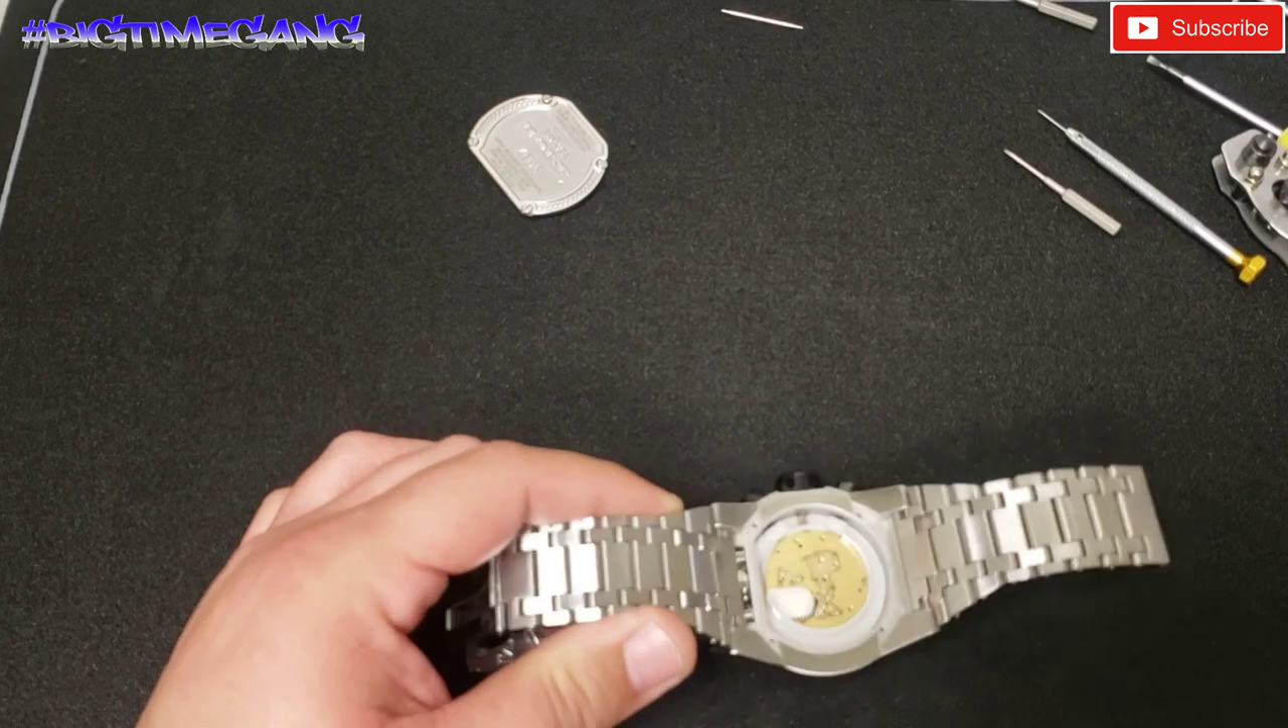Case back is off I left the screws in it.